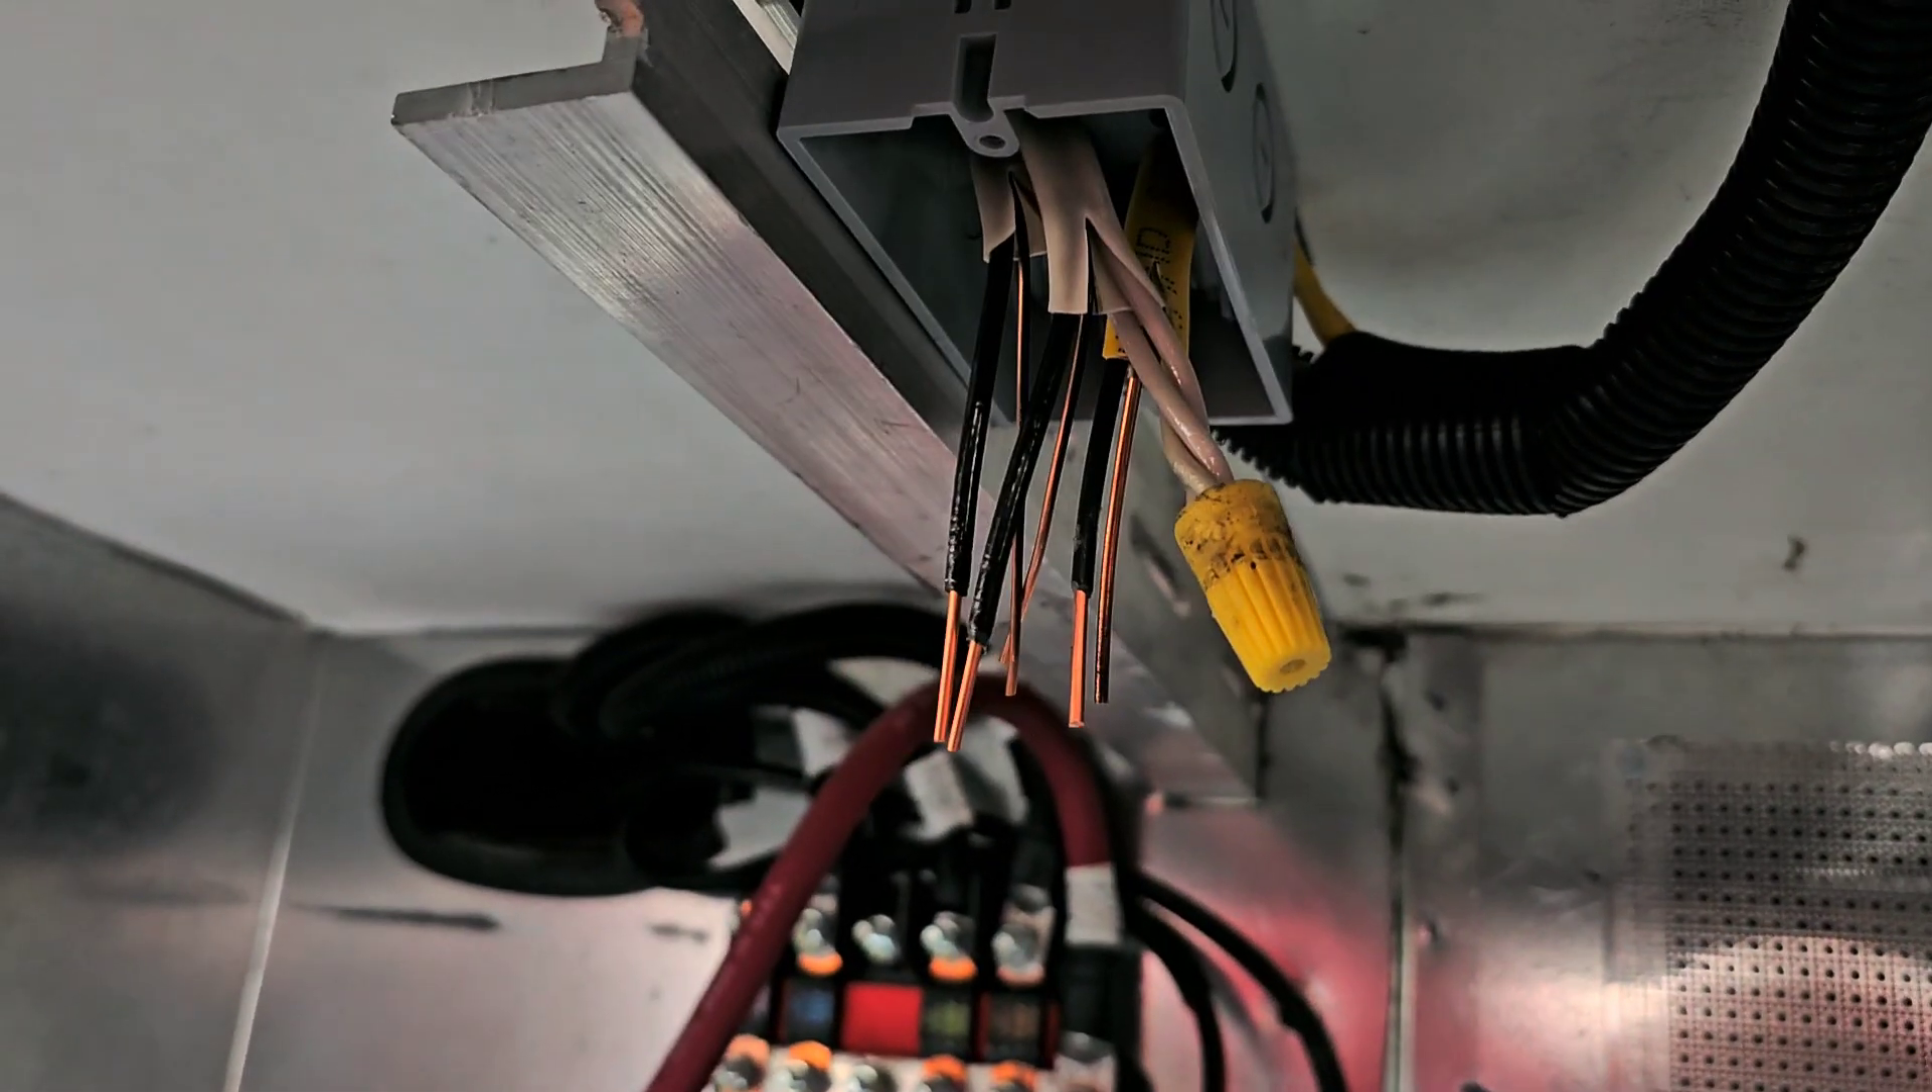Okay, so I've run the wires, uh, into my junction box.